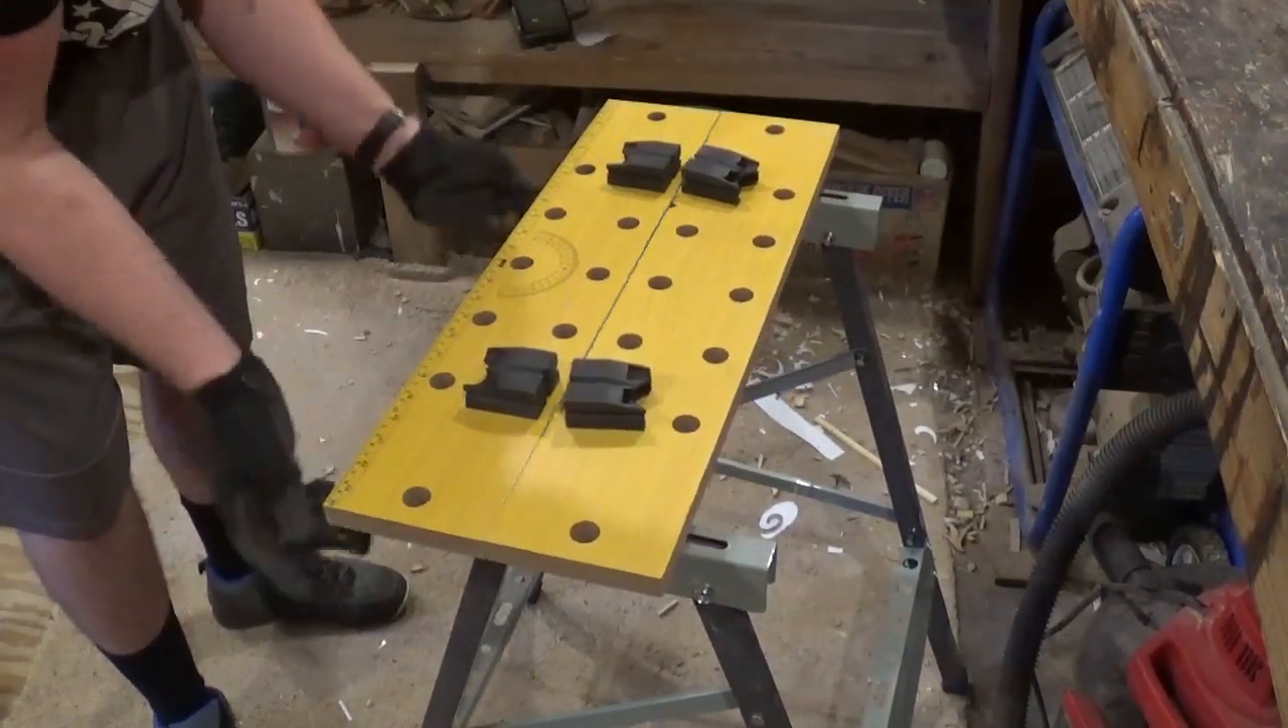And the workbench is fully assembled.